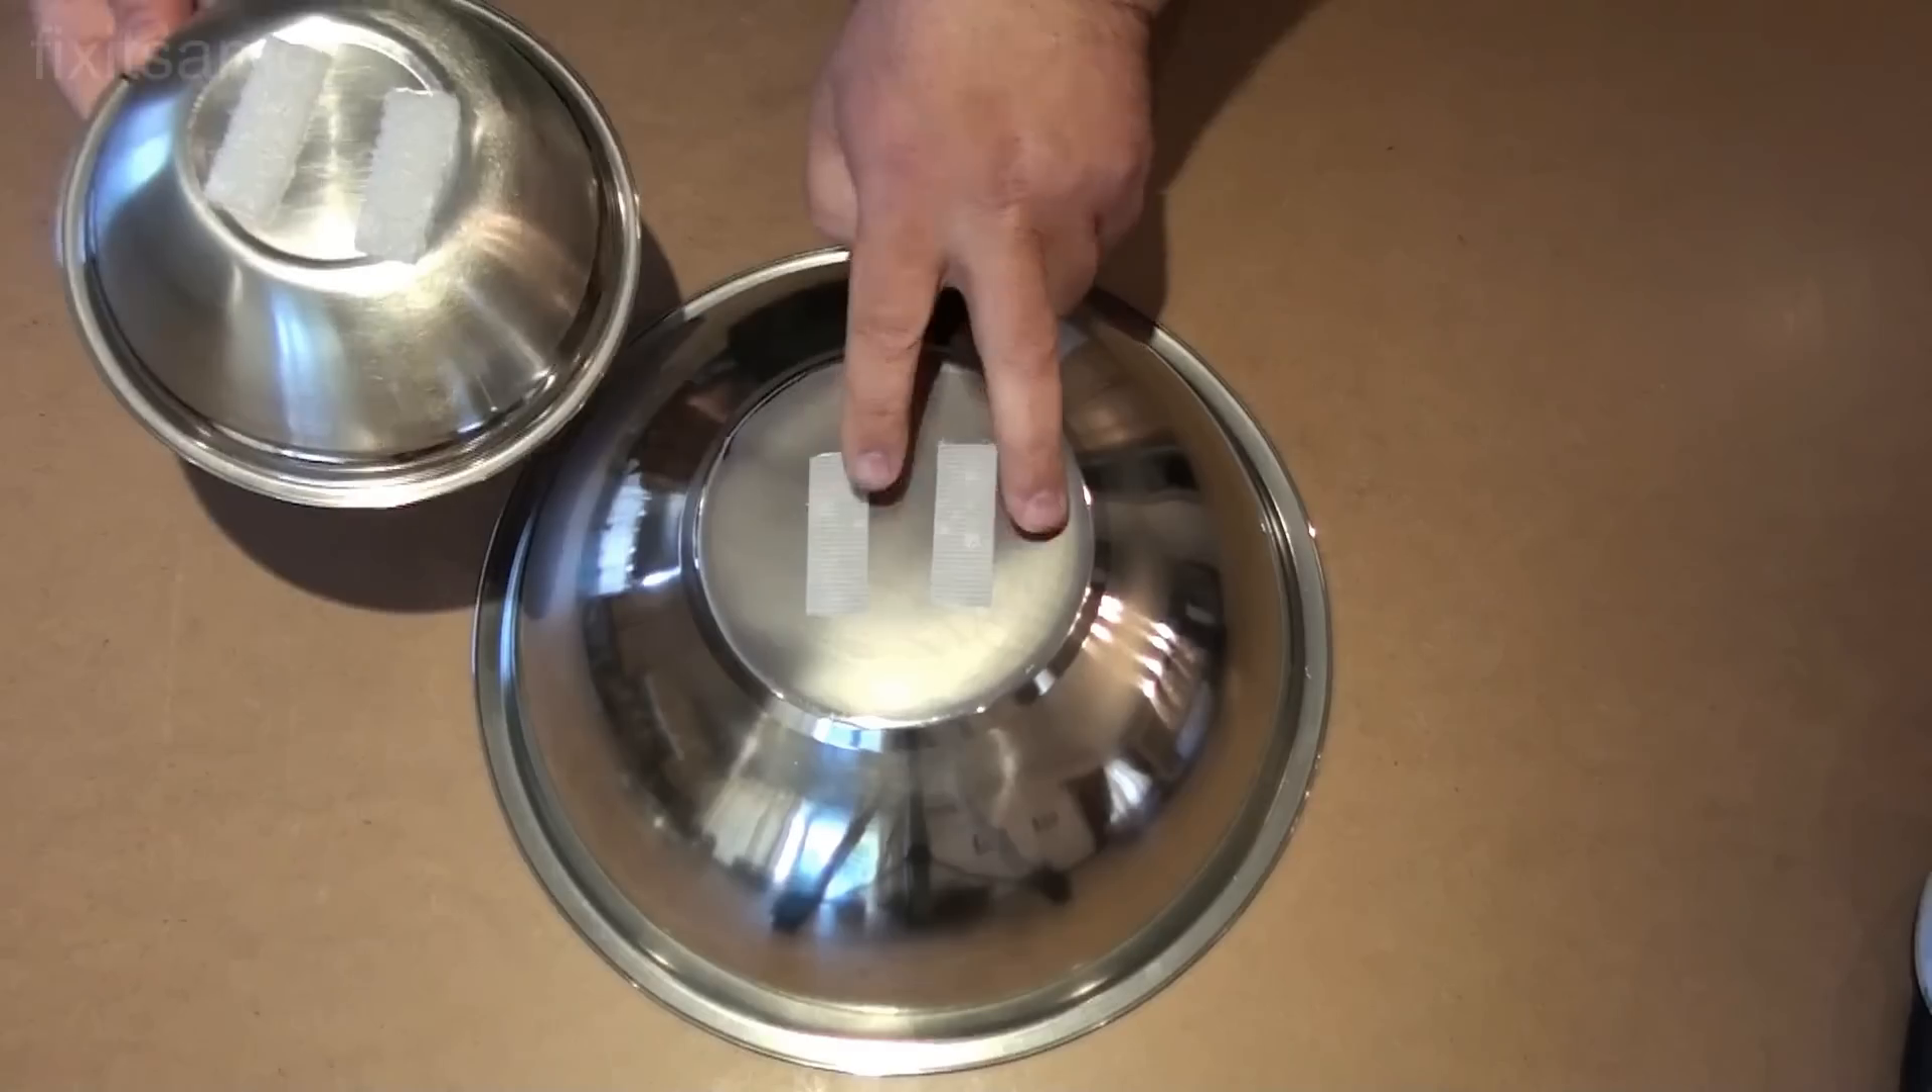And now what I've done here I've put the velcro on both sides like this.